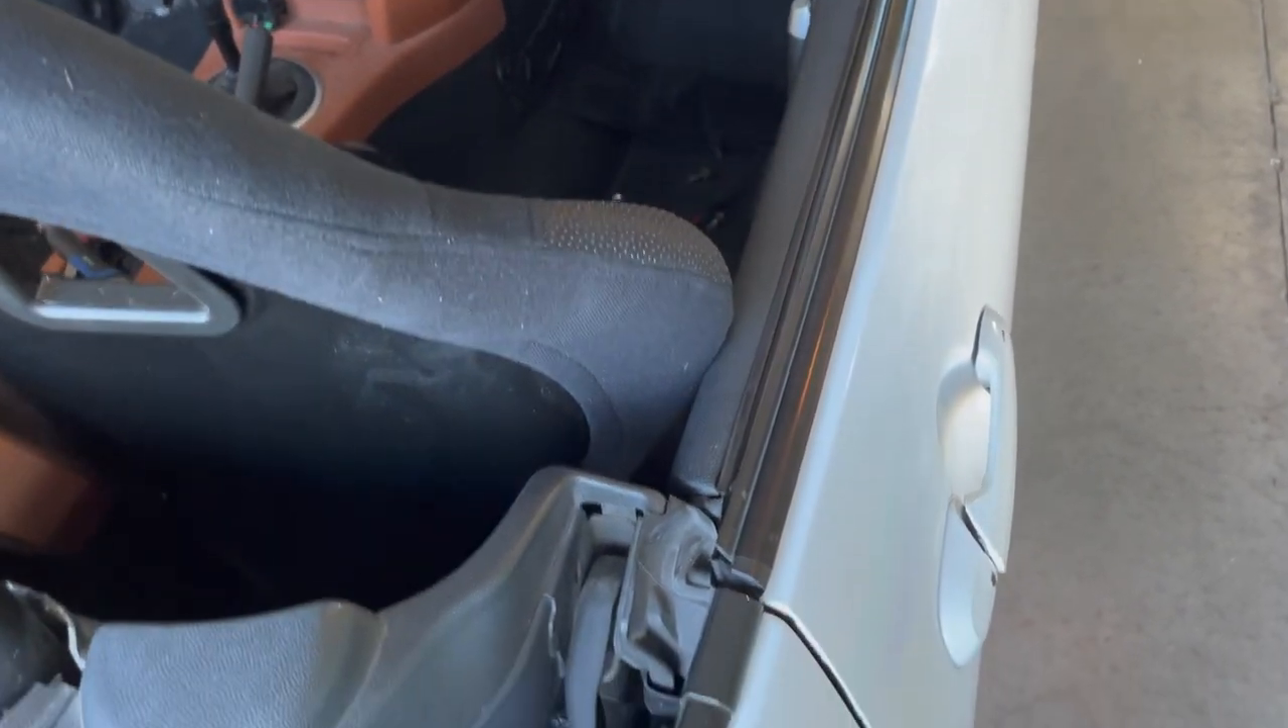That was the only way I could get this outer wing kind of area to even come close to fitting inside the door. It still touches, as you can see, but it's not excessive.